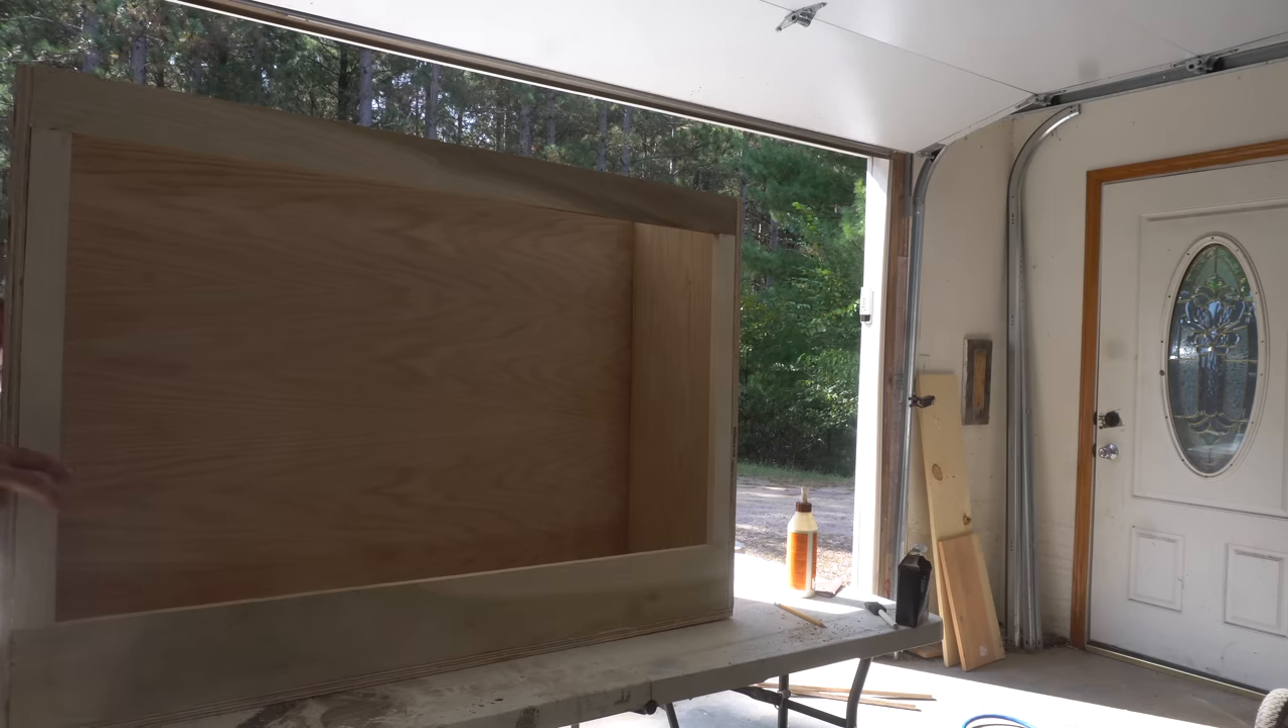Alright so we have the basic box built.